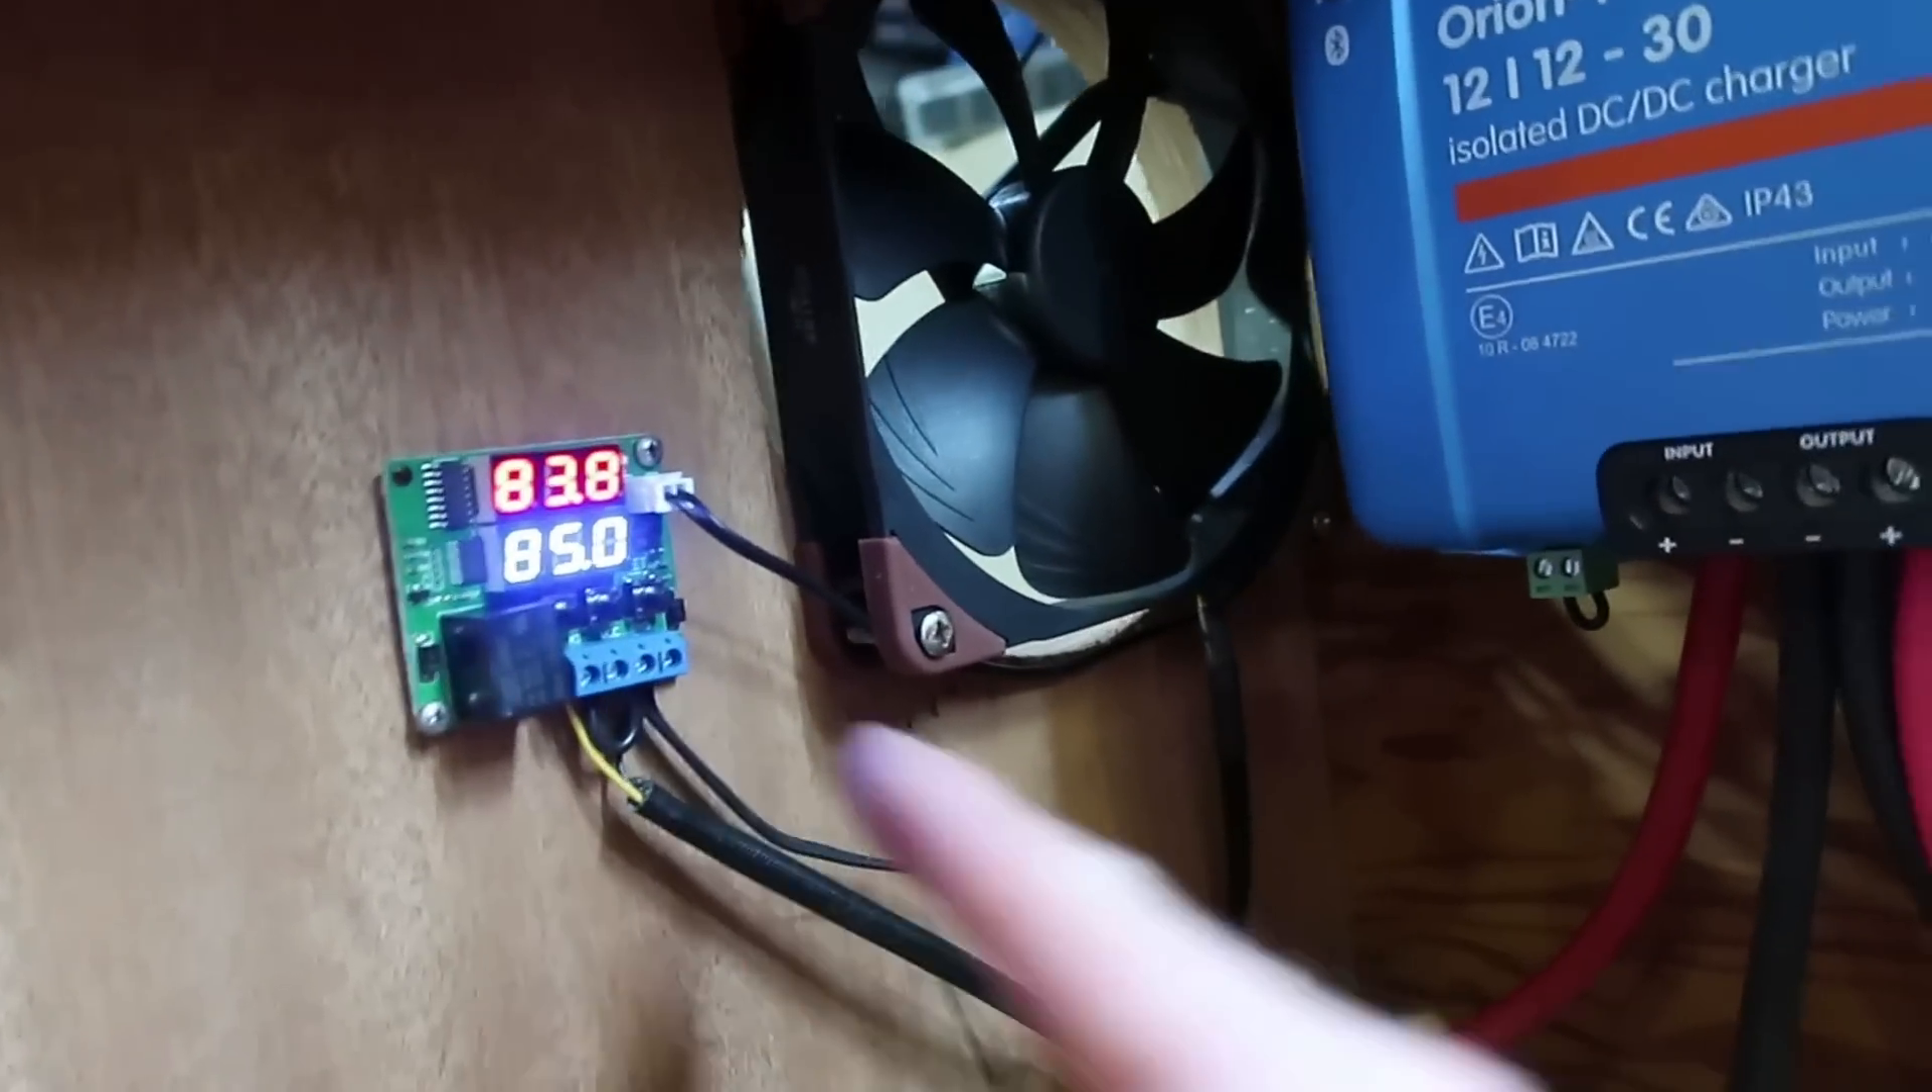So, the thermal switch is installed. It's wired up.